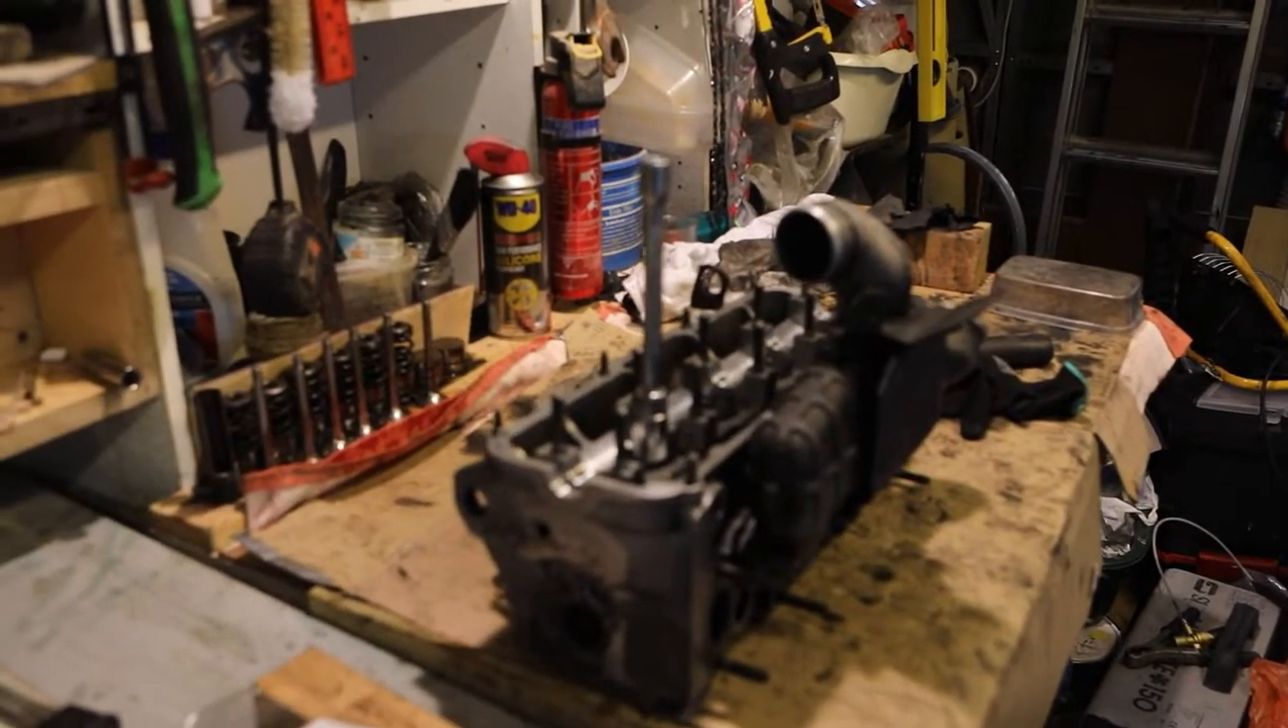I've already taken a few of the valves out.